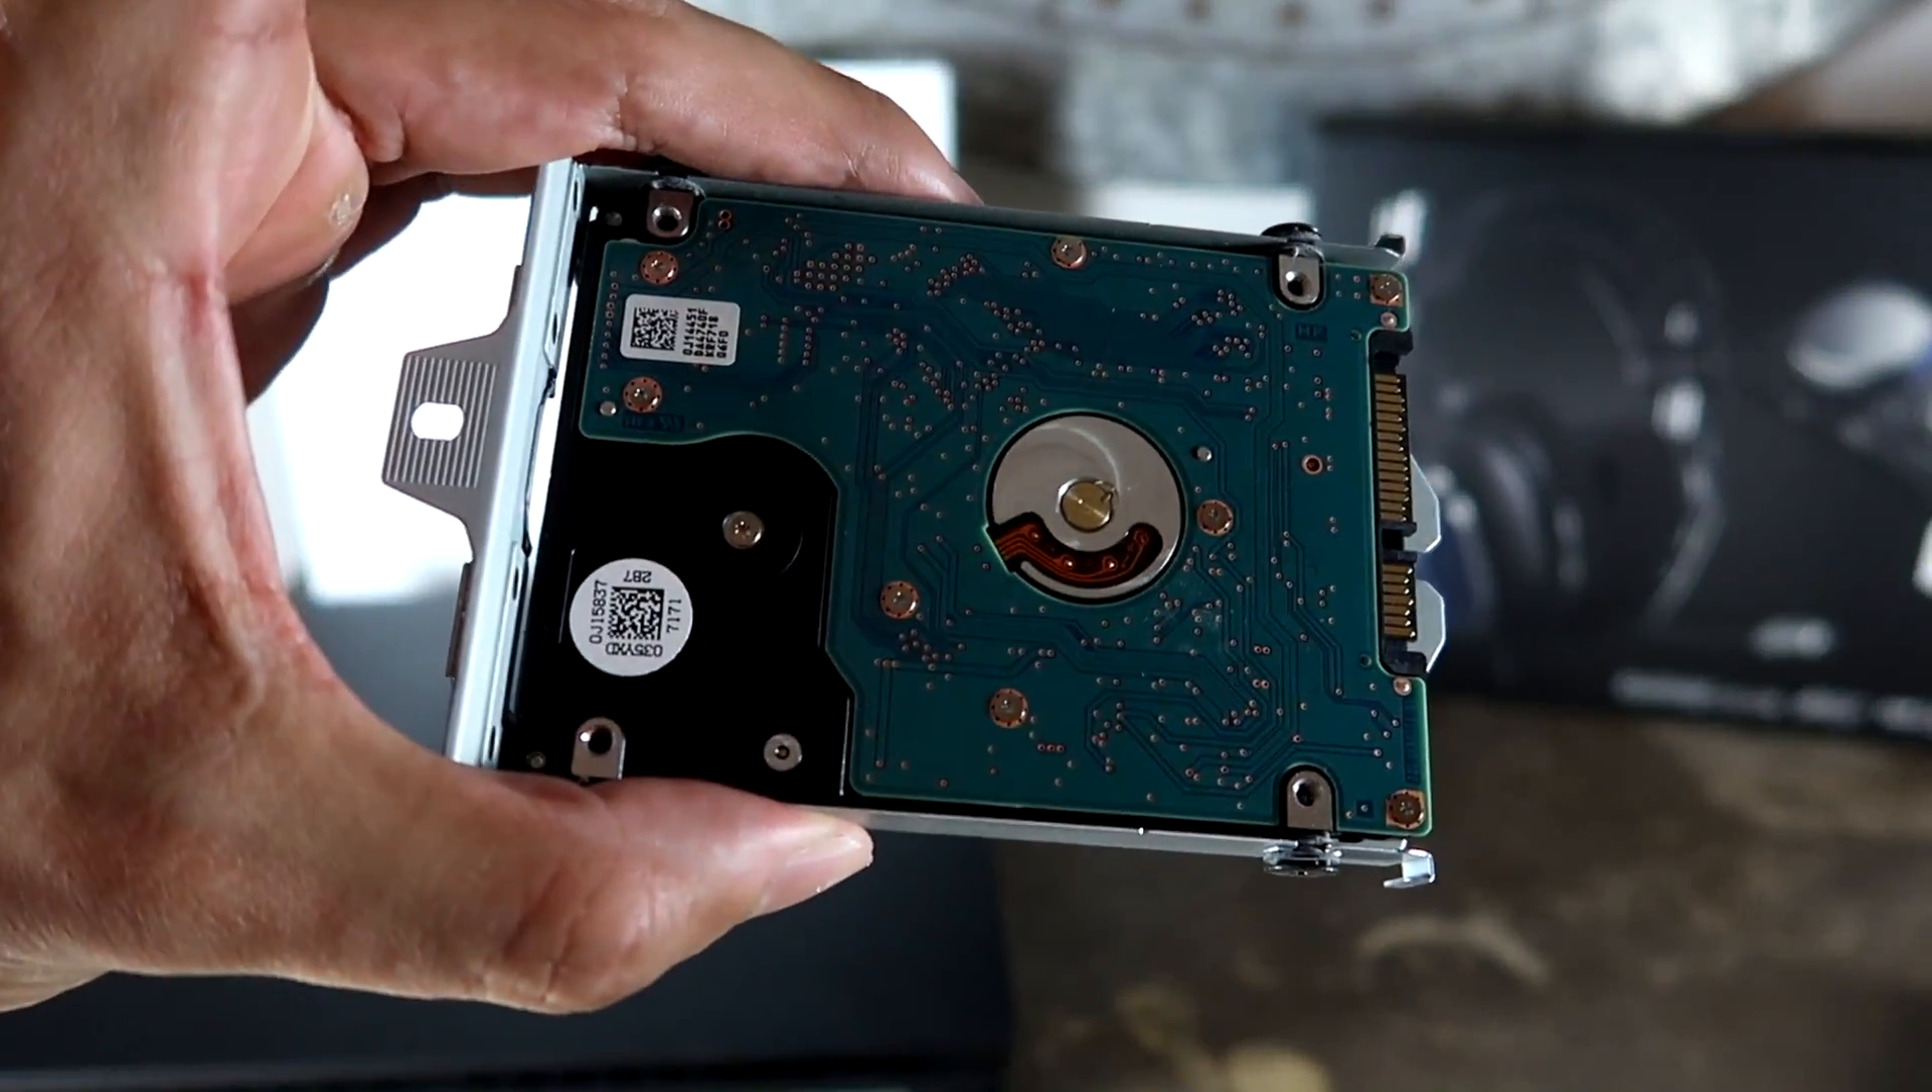And then now we have the hard drive outside of the PlayStation 4. Put the PlayStation 4 to the side and then now we can focus on the hard drive itself.